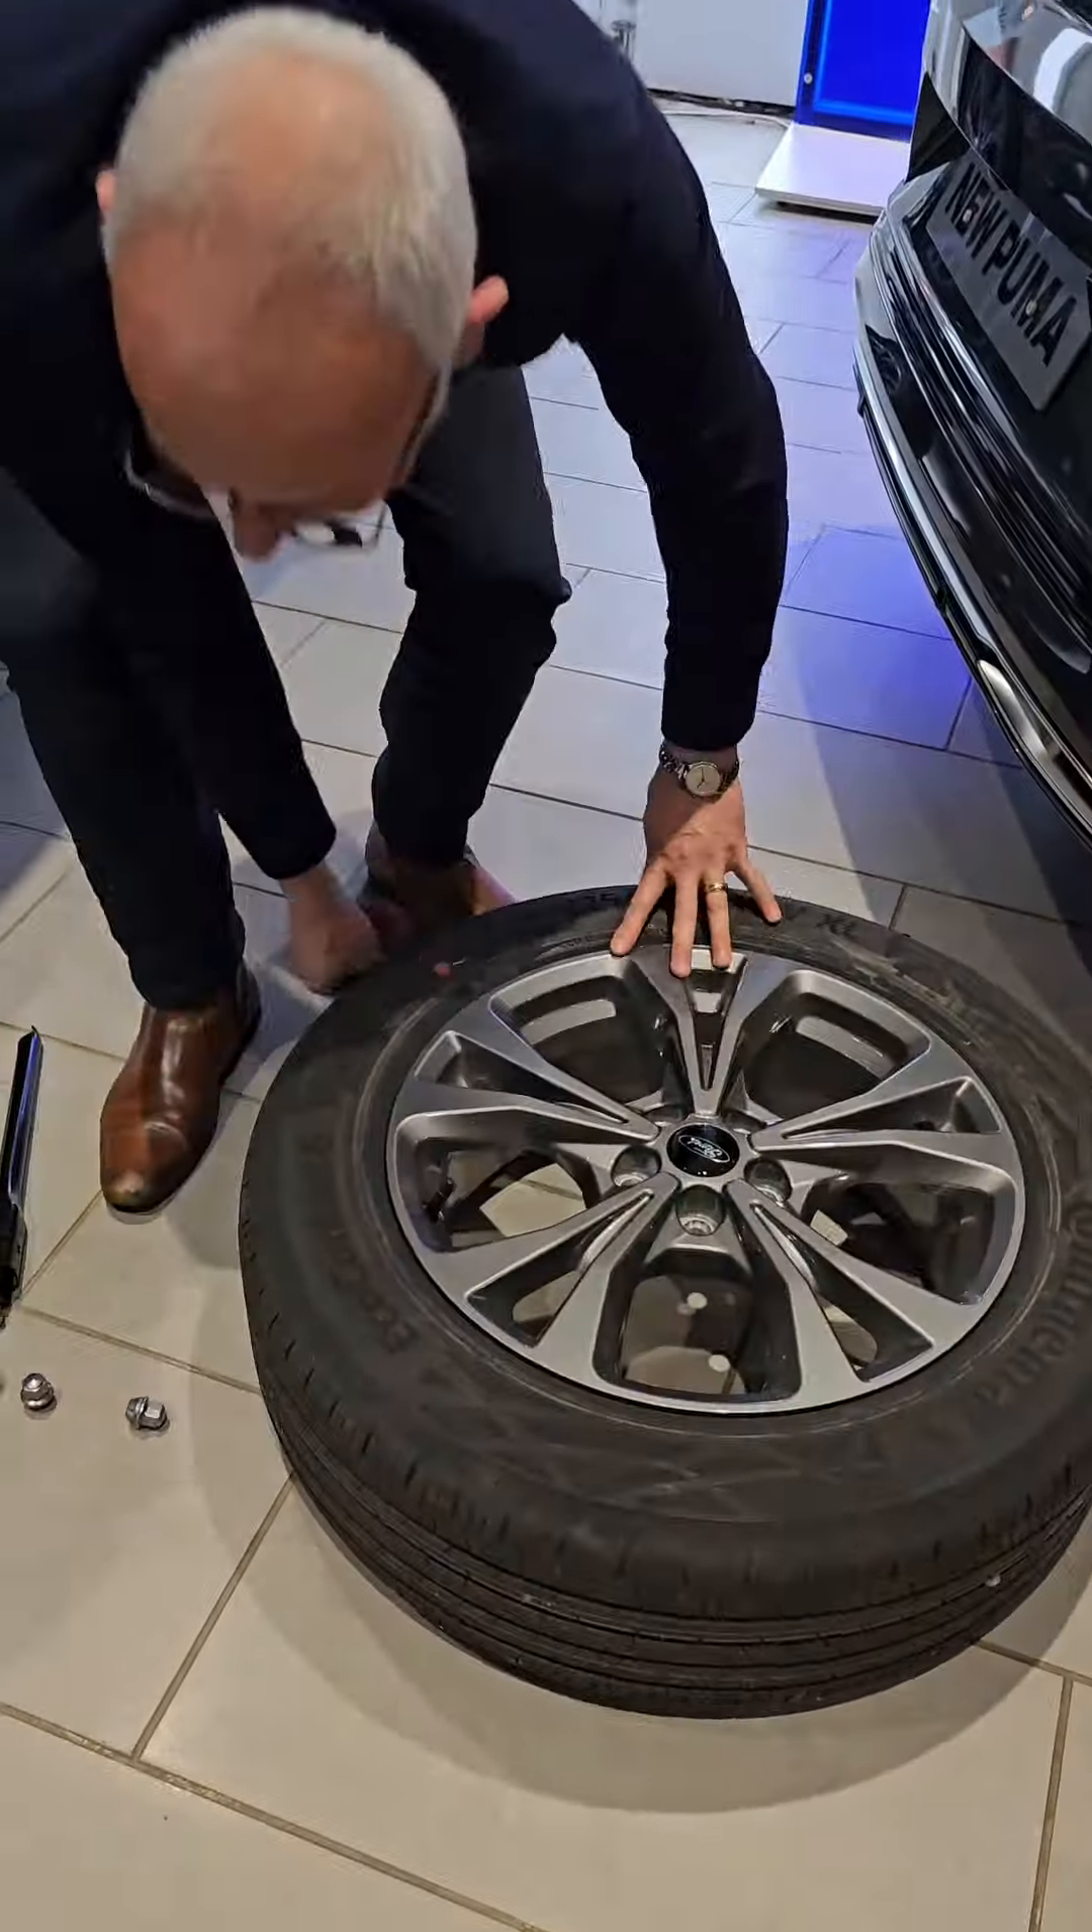So now we've got the wheel off.